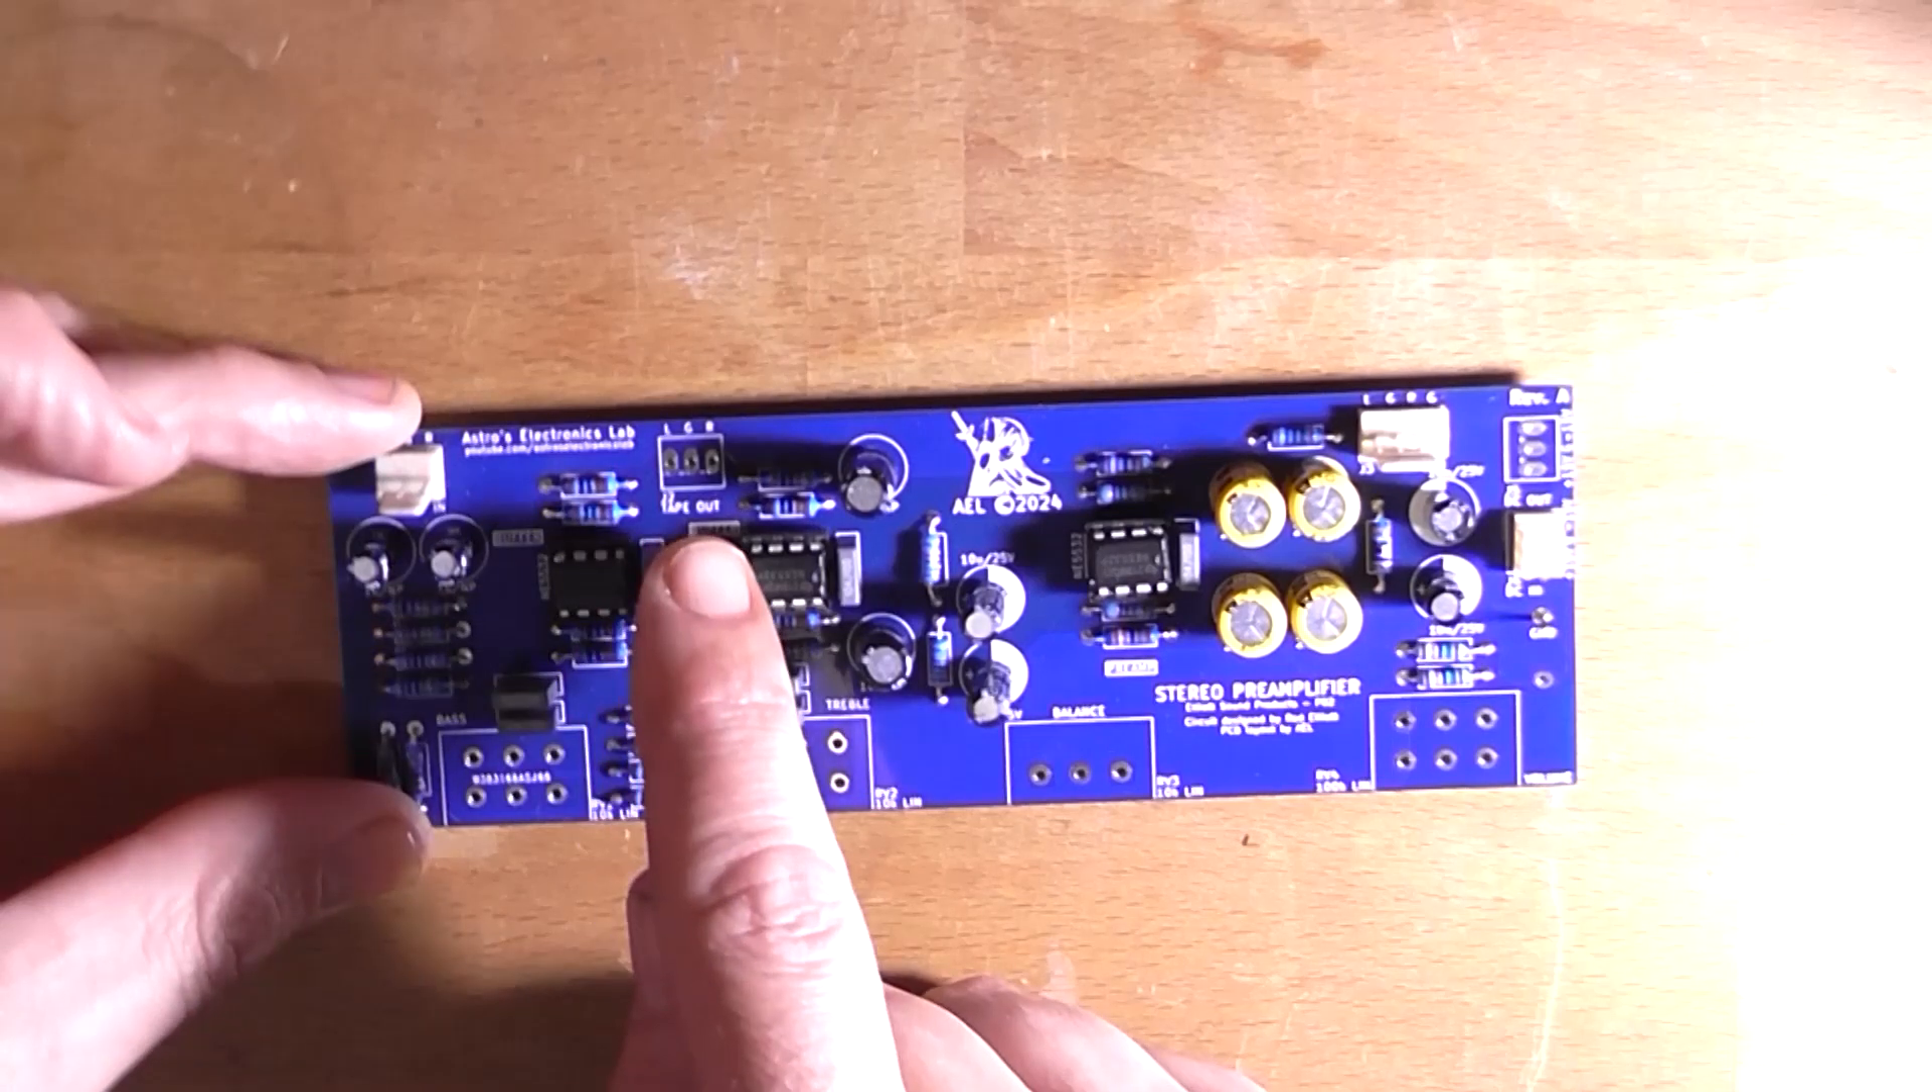The preamp is assembled for the most part. Apart from the pots.